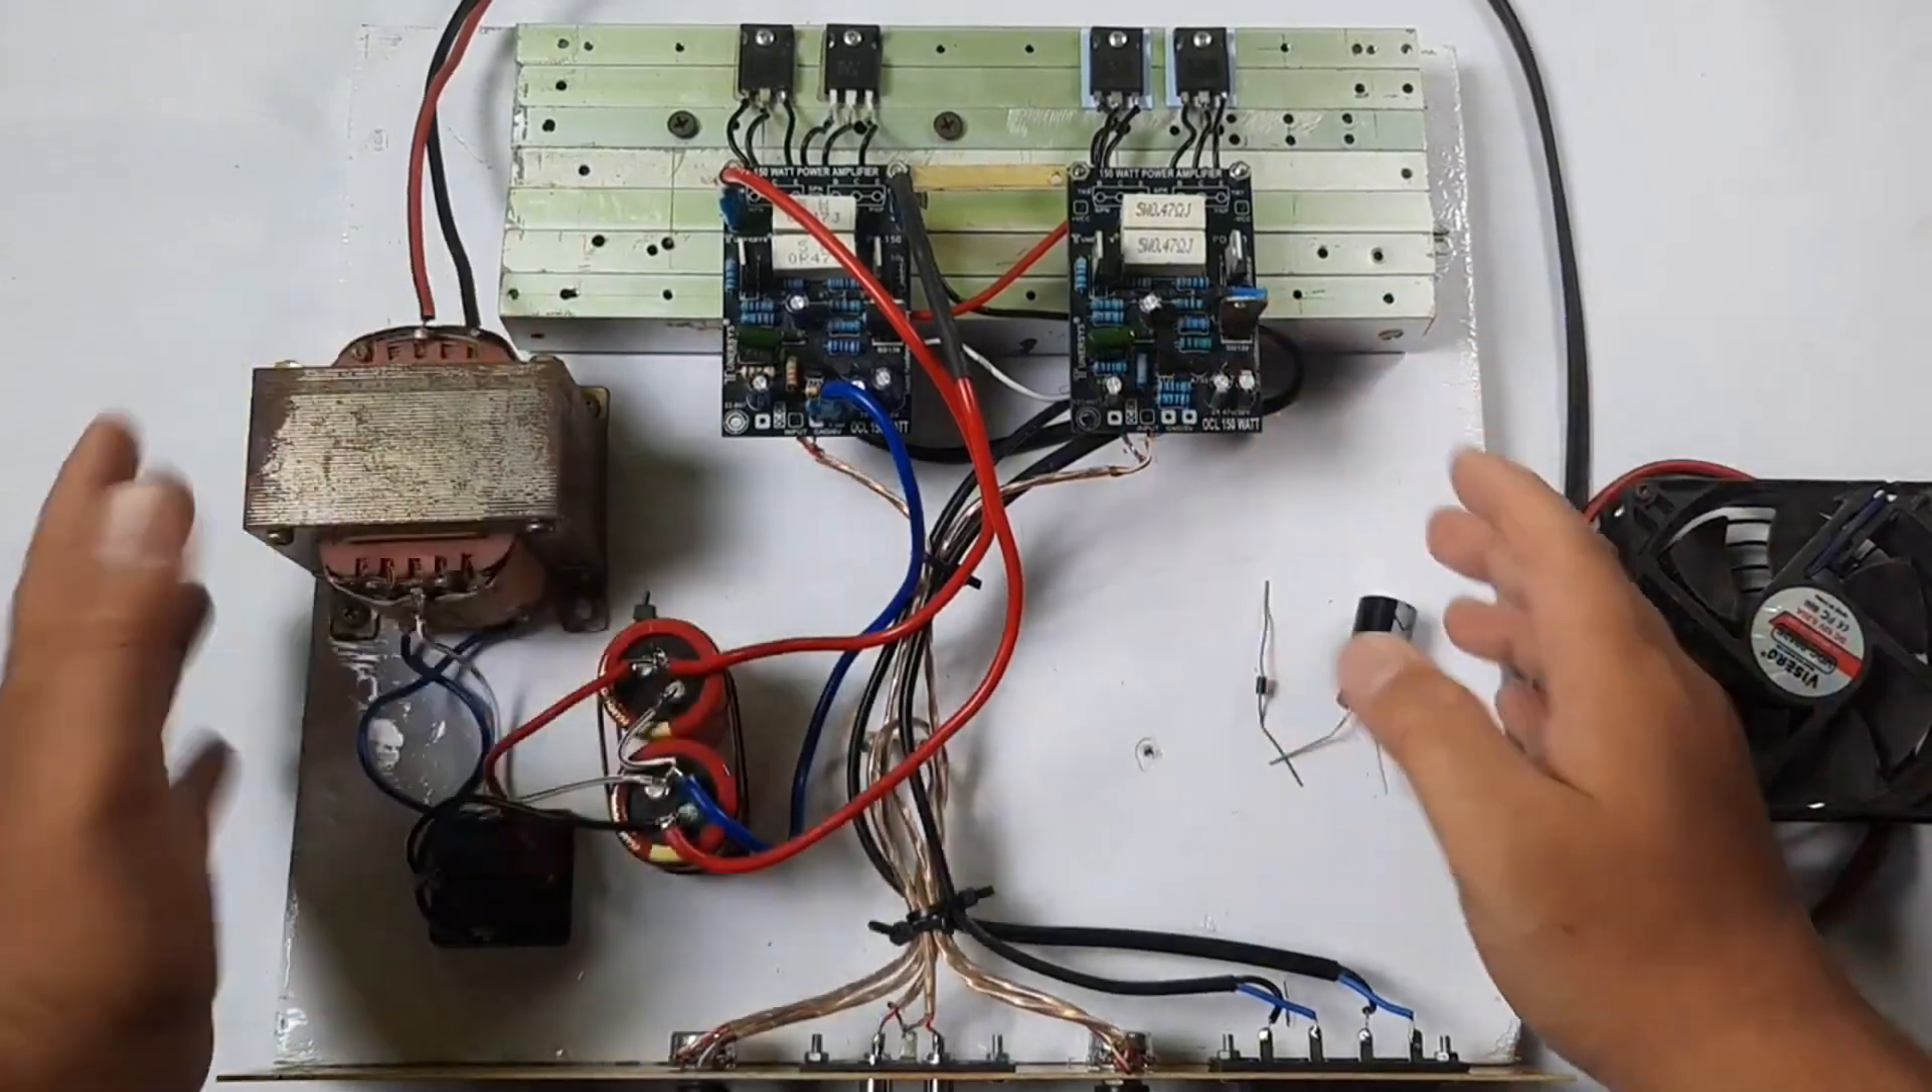Di power ini masih belum terpasang kipas Untuk pendingin TR final.